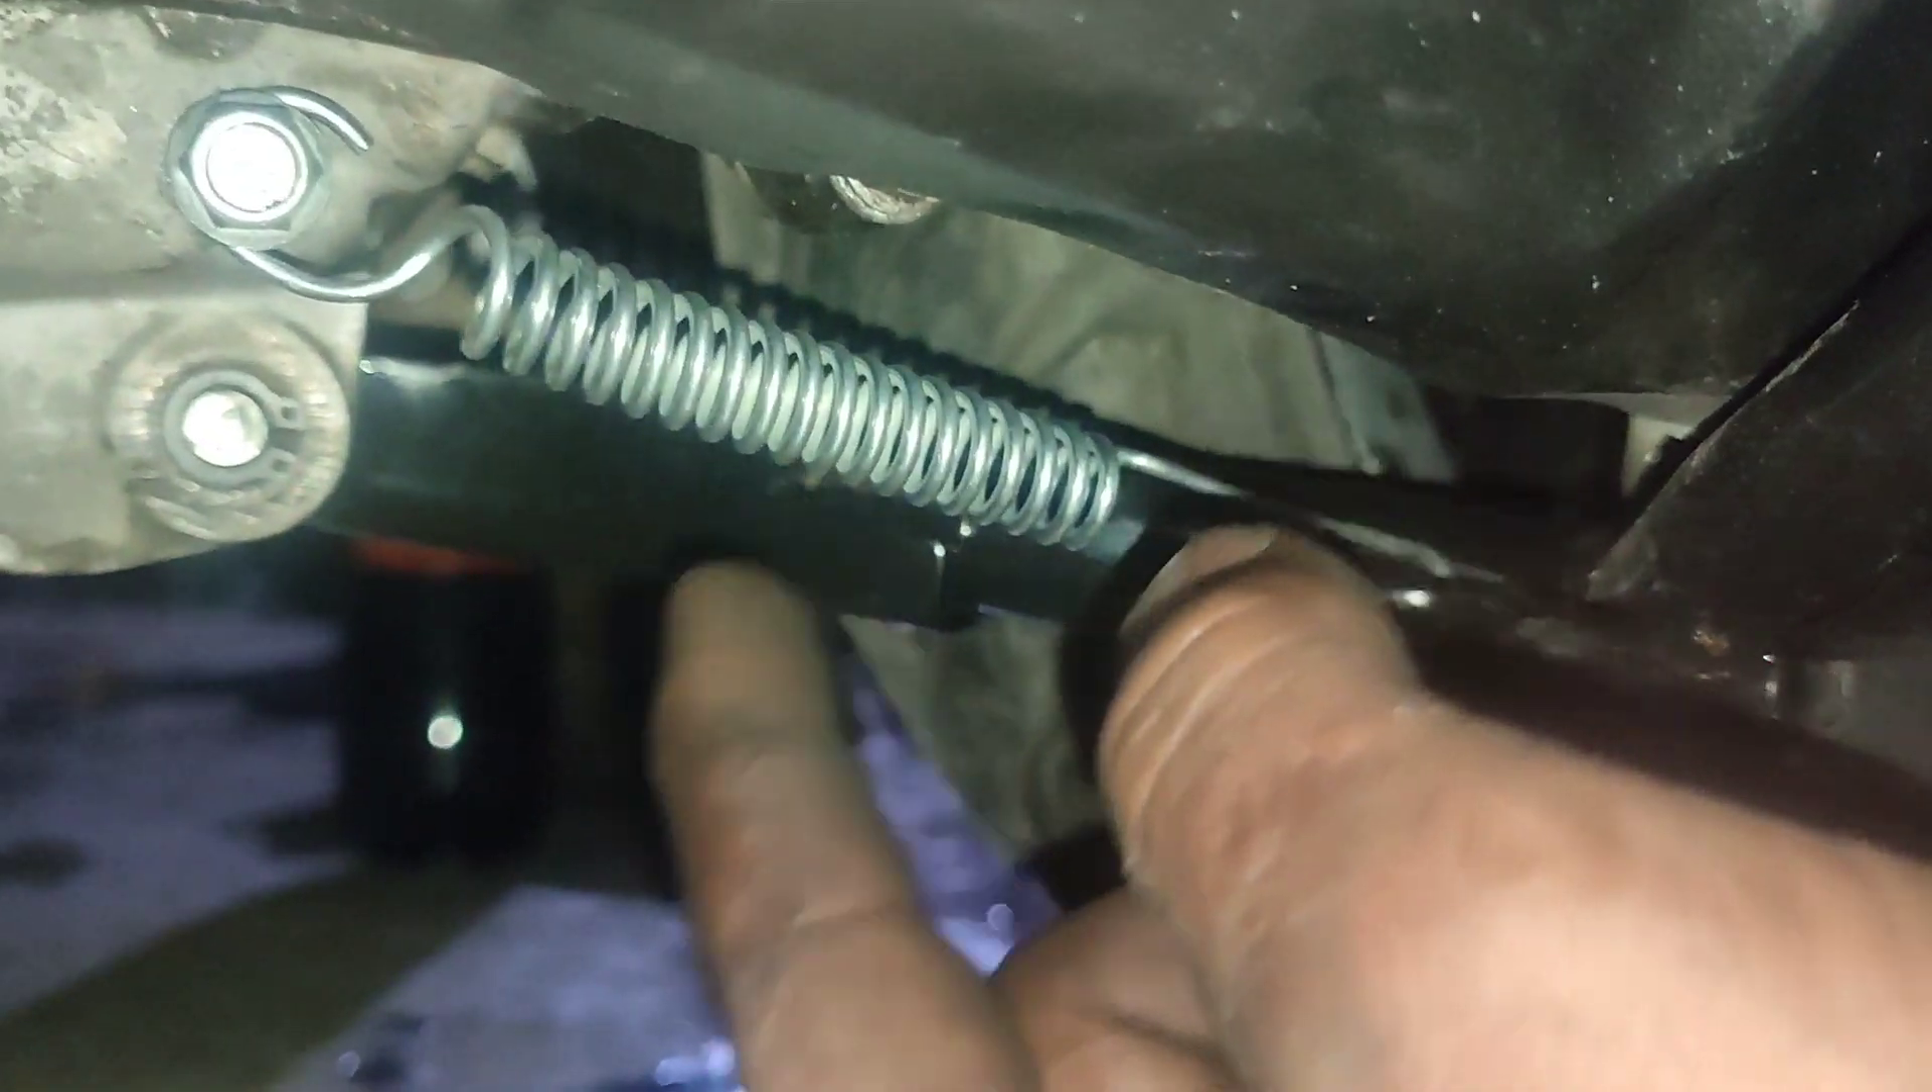Evet arkadaşlar motorumuzun ayaklık yayı M-Max'in kendi orijinal yayı elimizde olmadığı için farklı bir skuter motosiklet yayı taktım buraya.